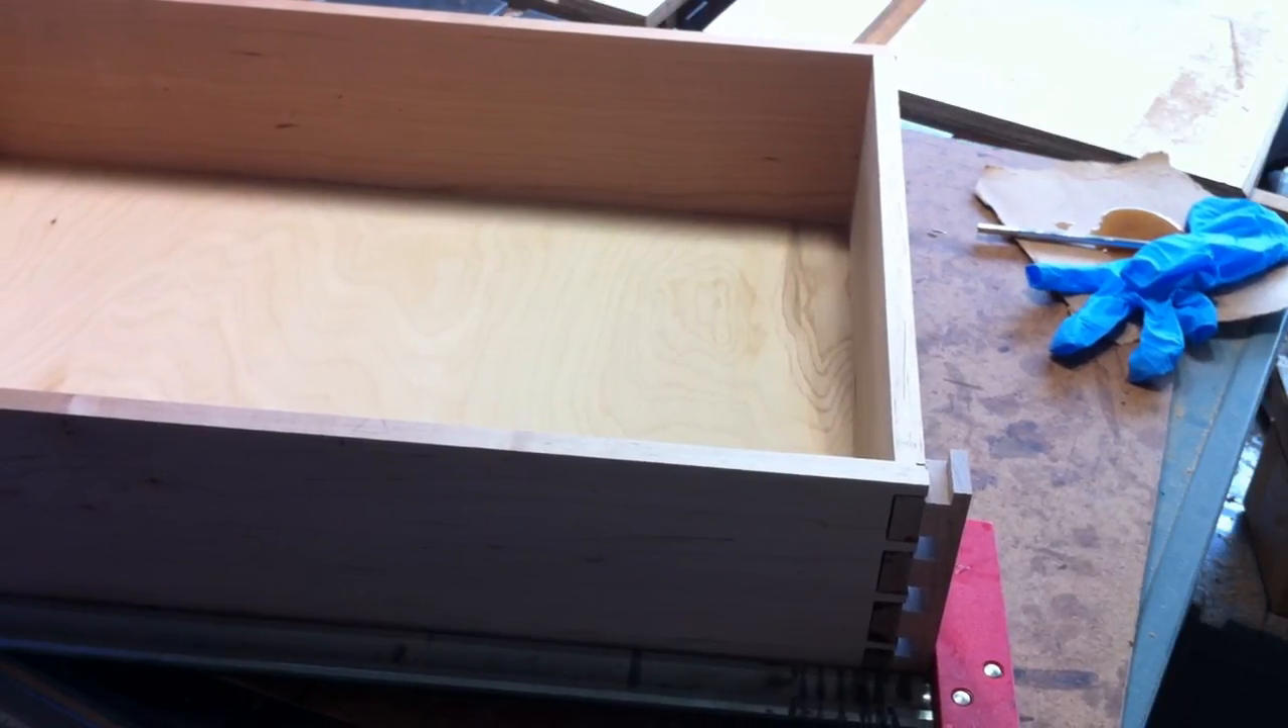Once I had the glue on all the dovetails, I went ahead and put everything together.